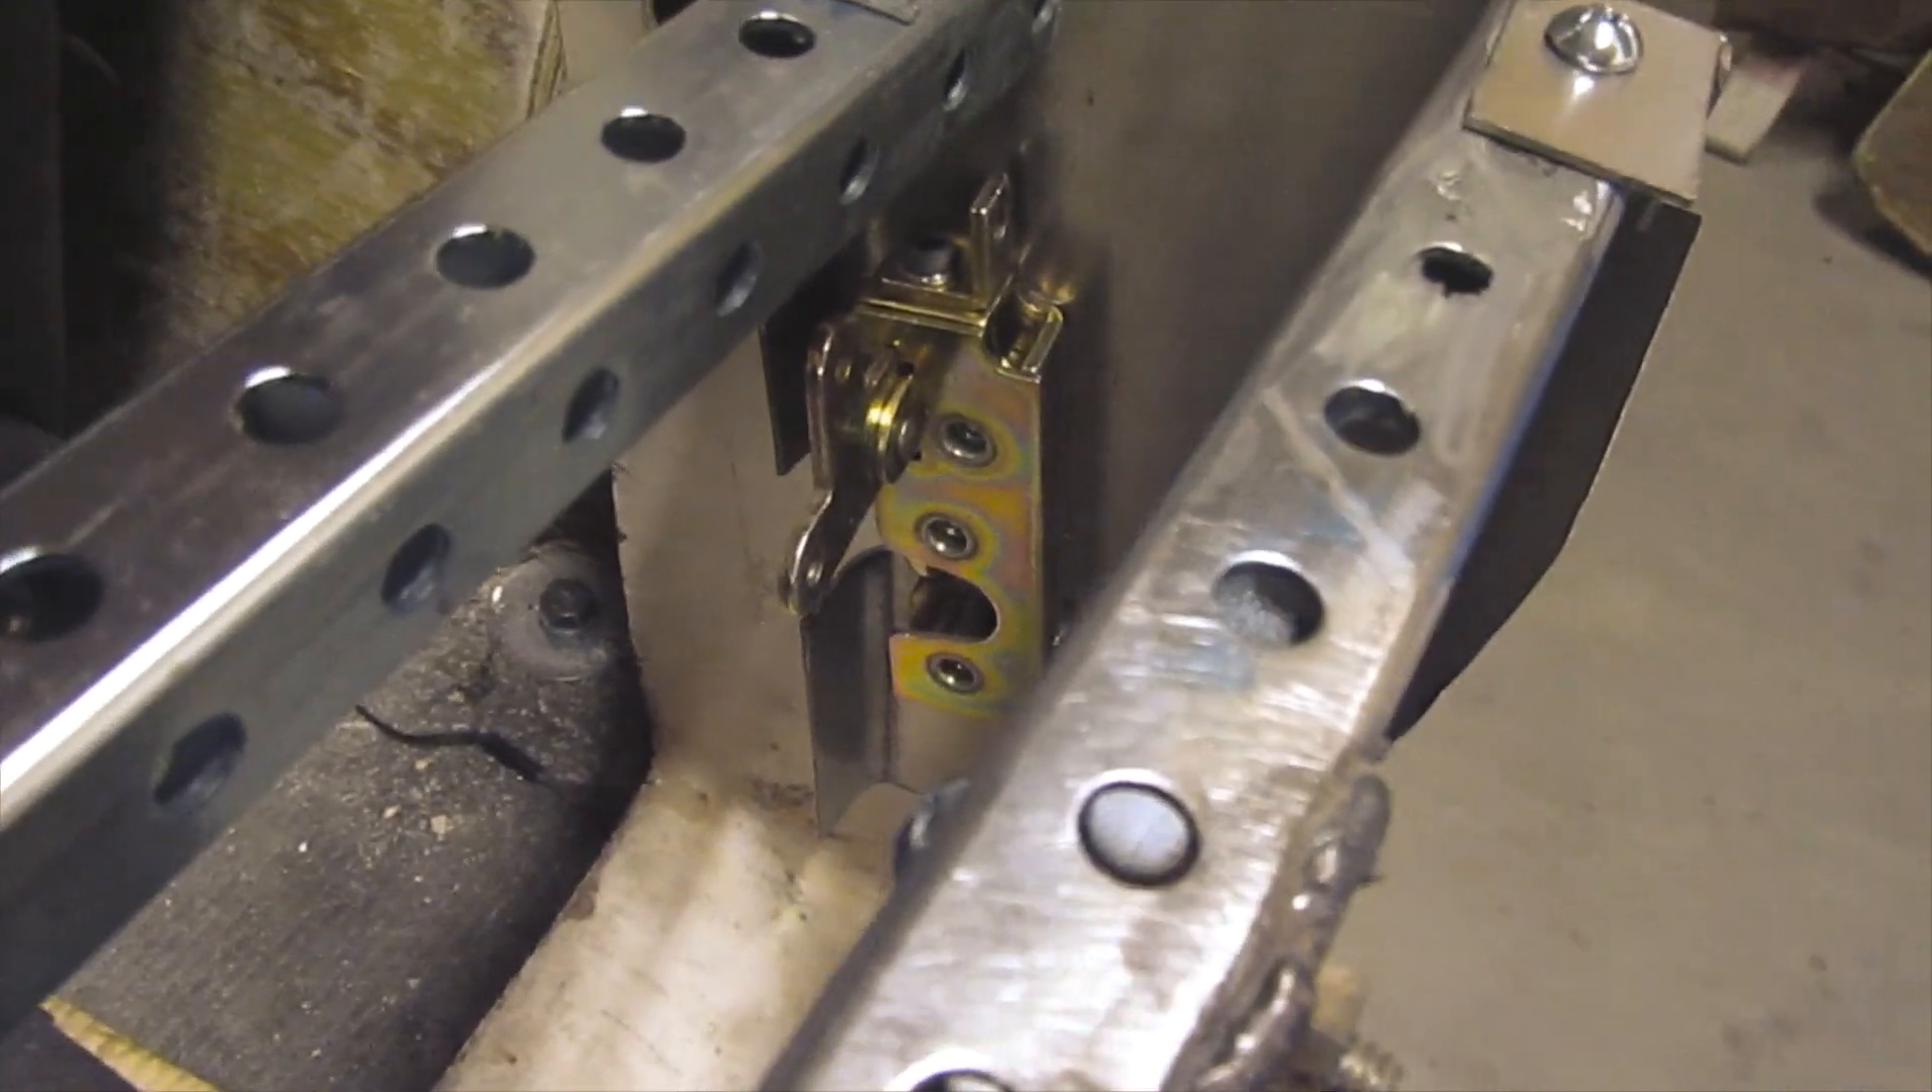Okay, remounted the frame and also attached the door latch.